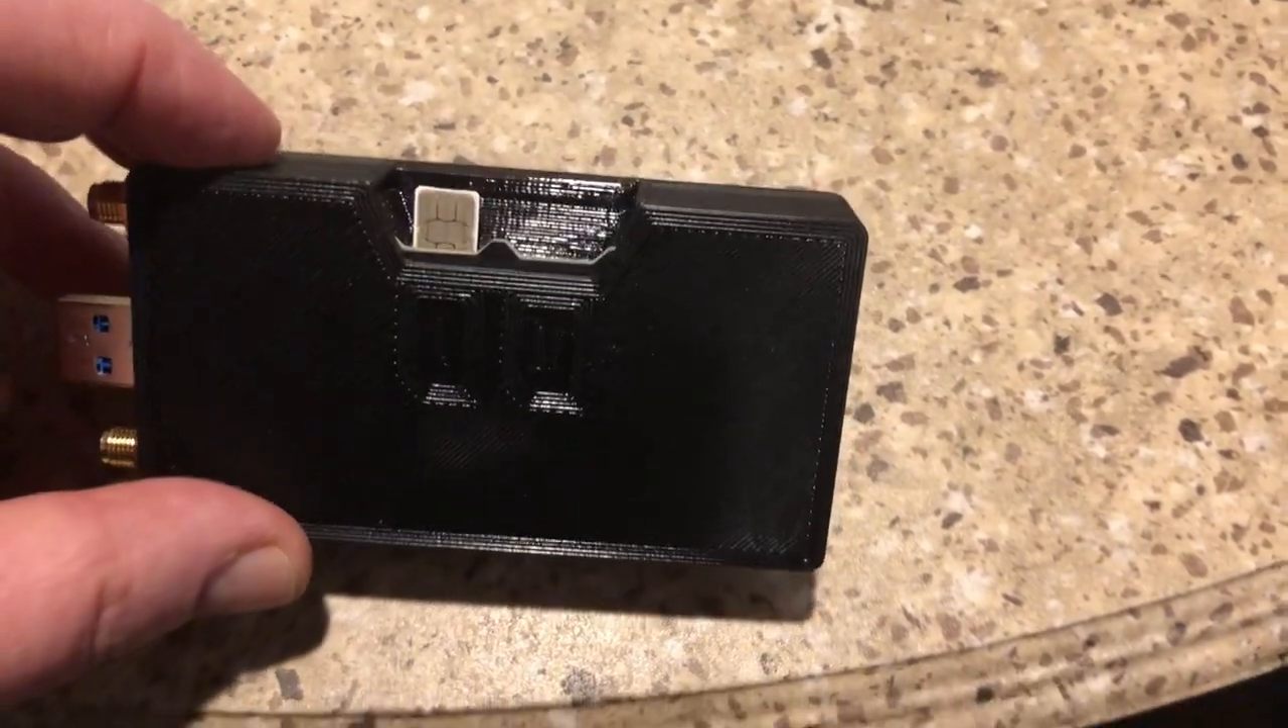Here we see the sim card slid part way in to the sim card slot.